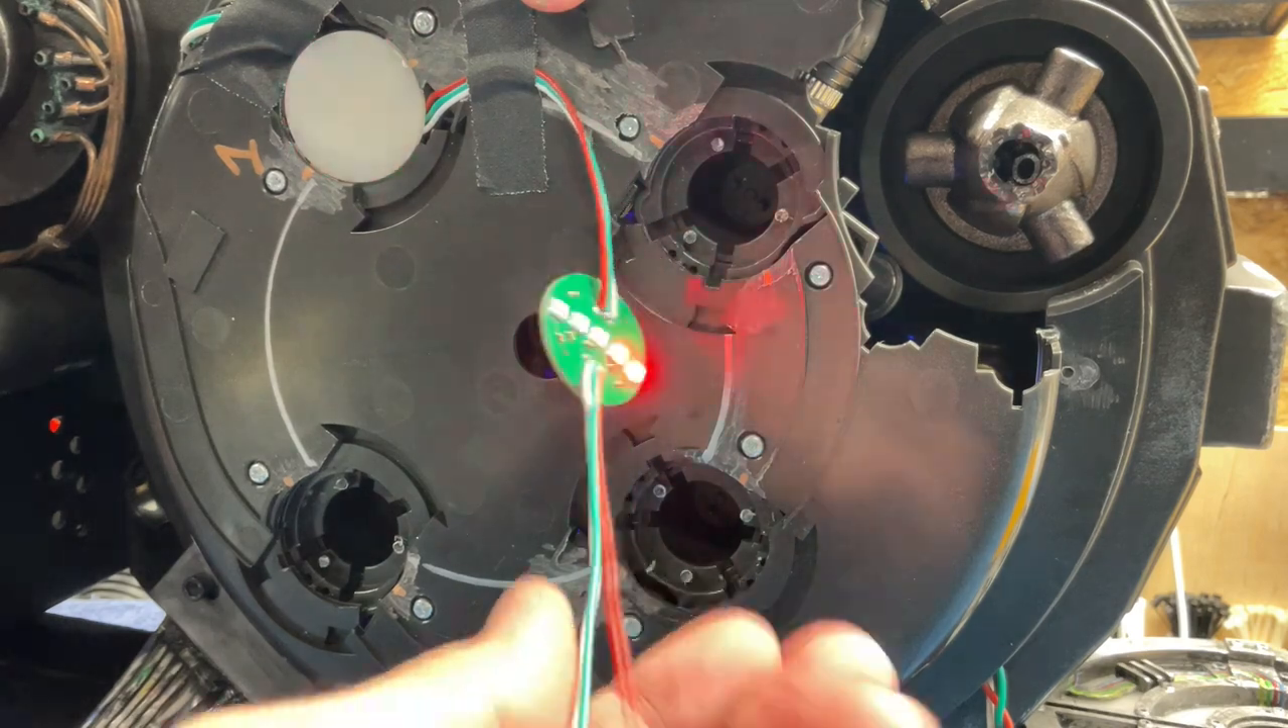So we've got the second LED jewel wired.